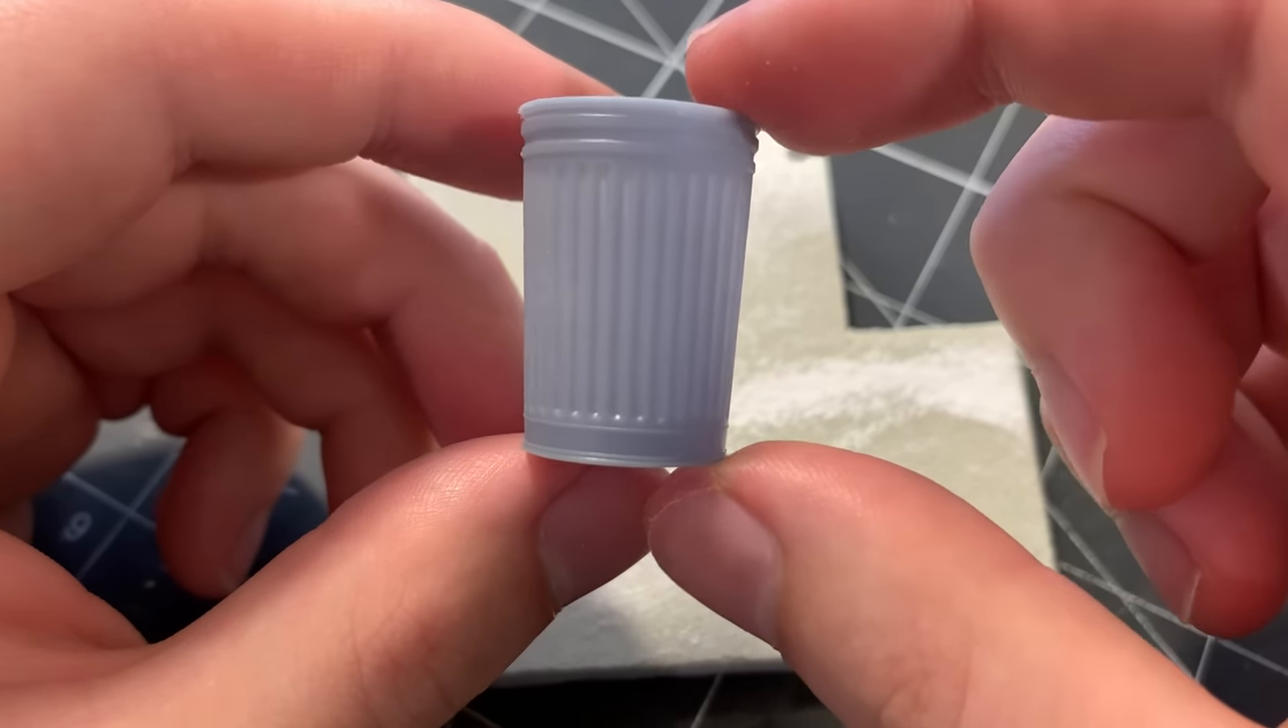Here's how the can looks with the supports removed.